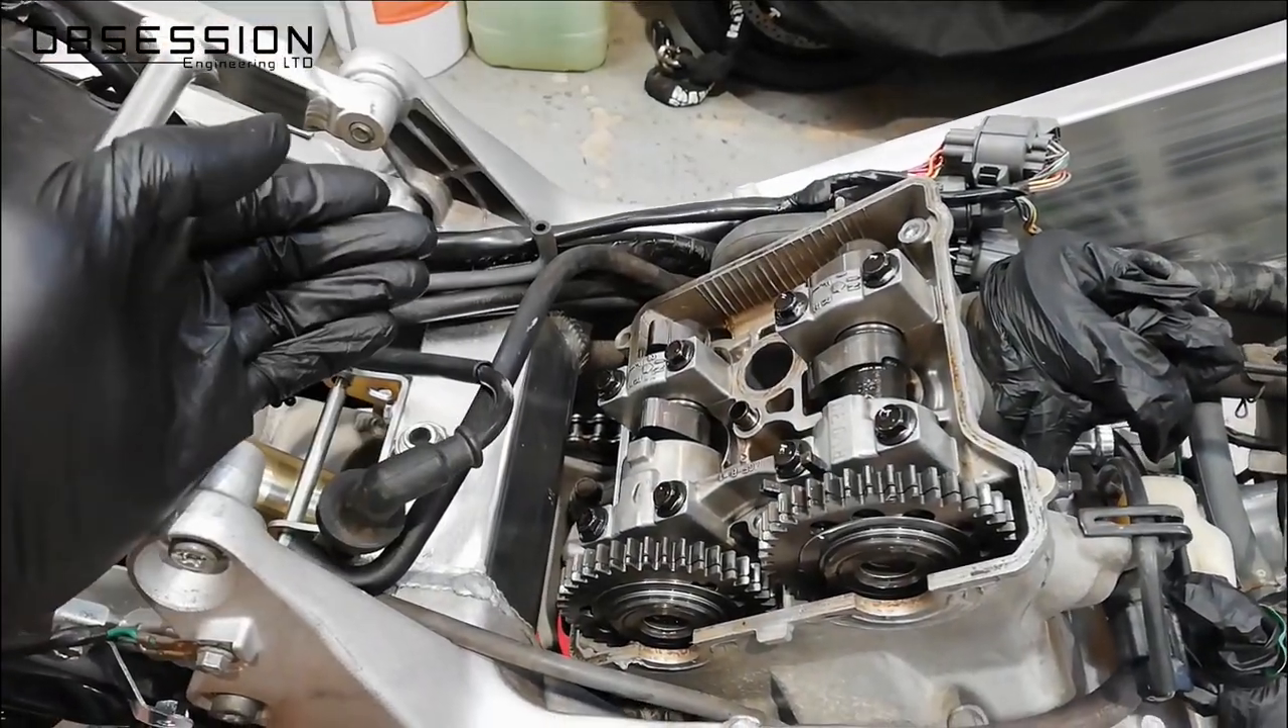I've removed the rocker cover, which is just three bolts that hold that down.